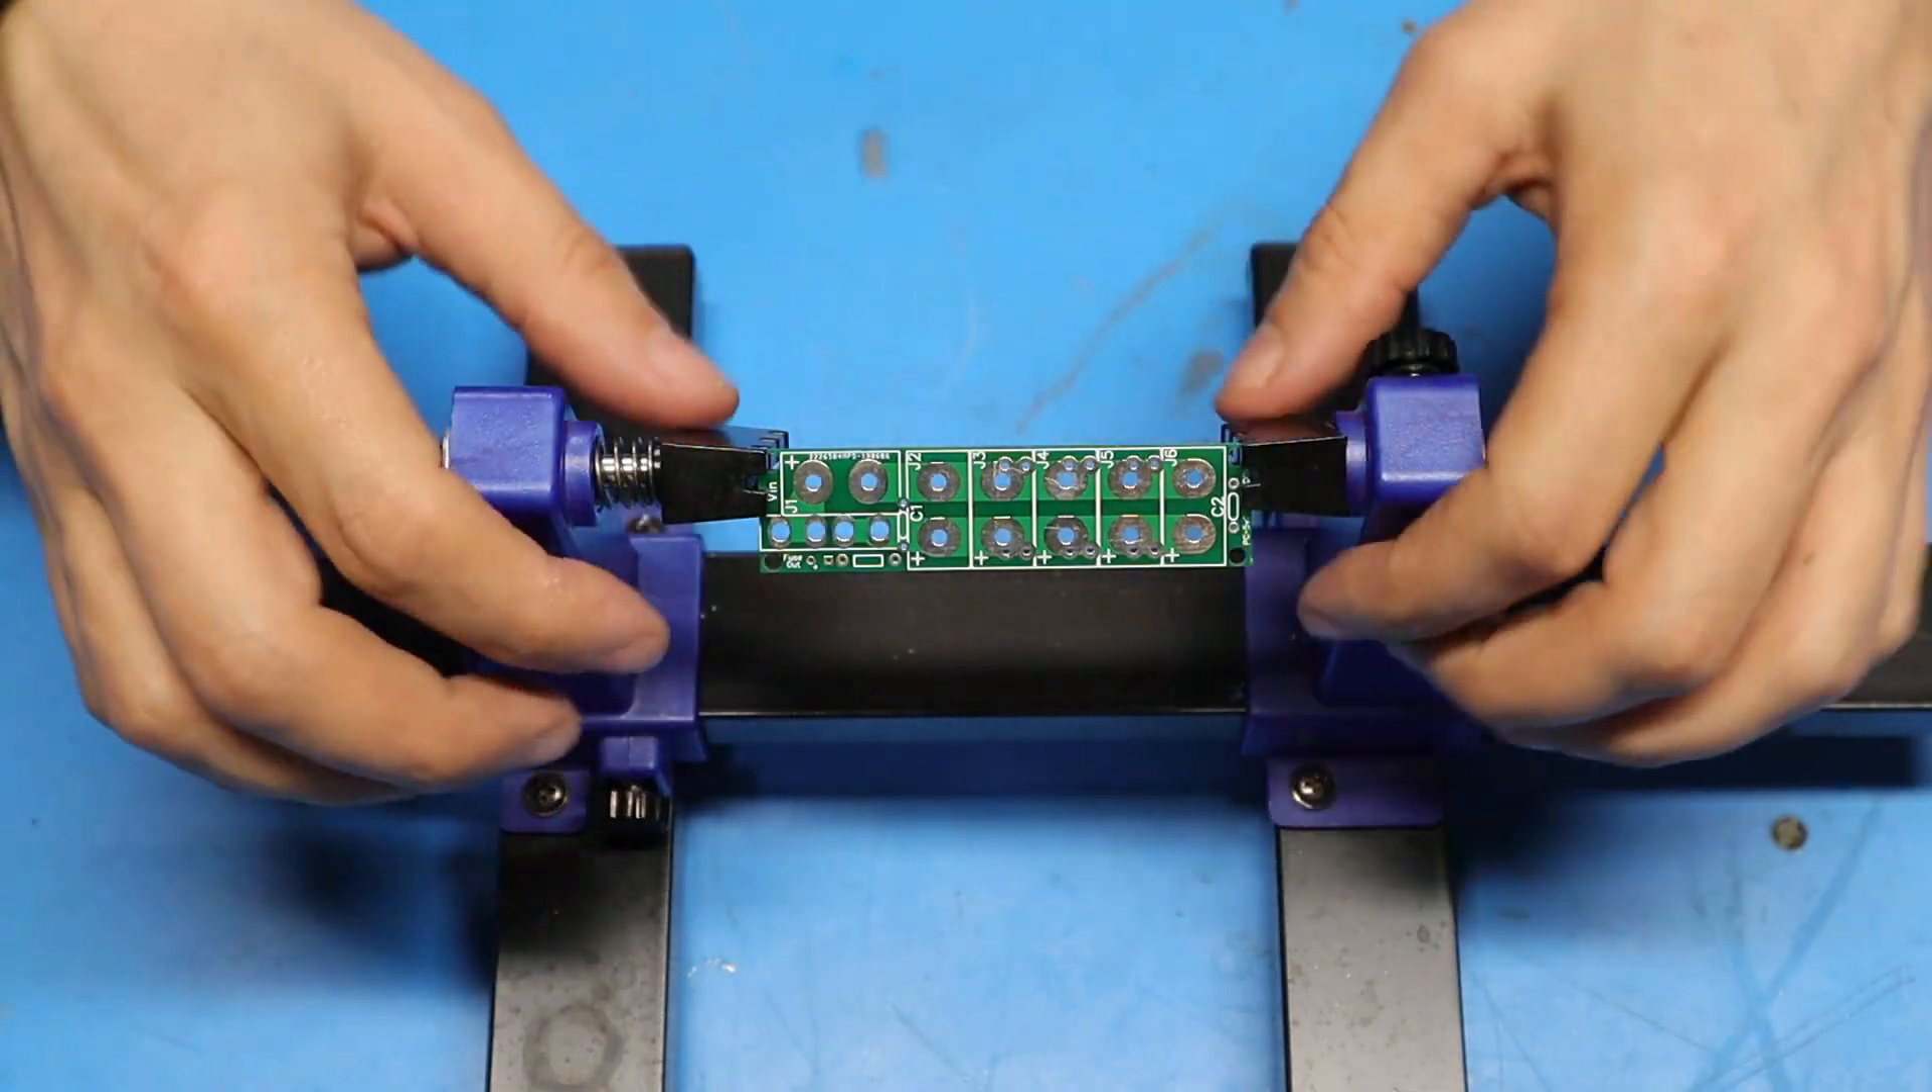As you can see I've got the printed circuit board mounted in my board holder.